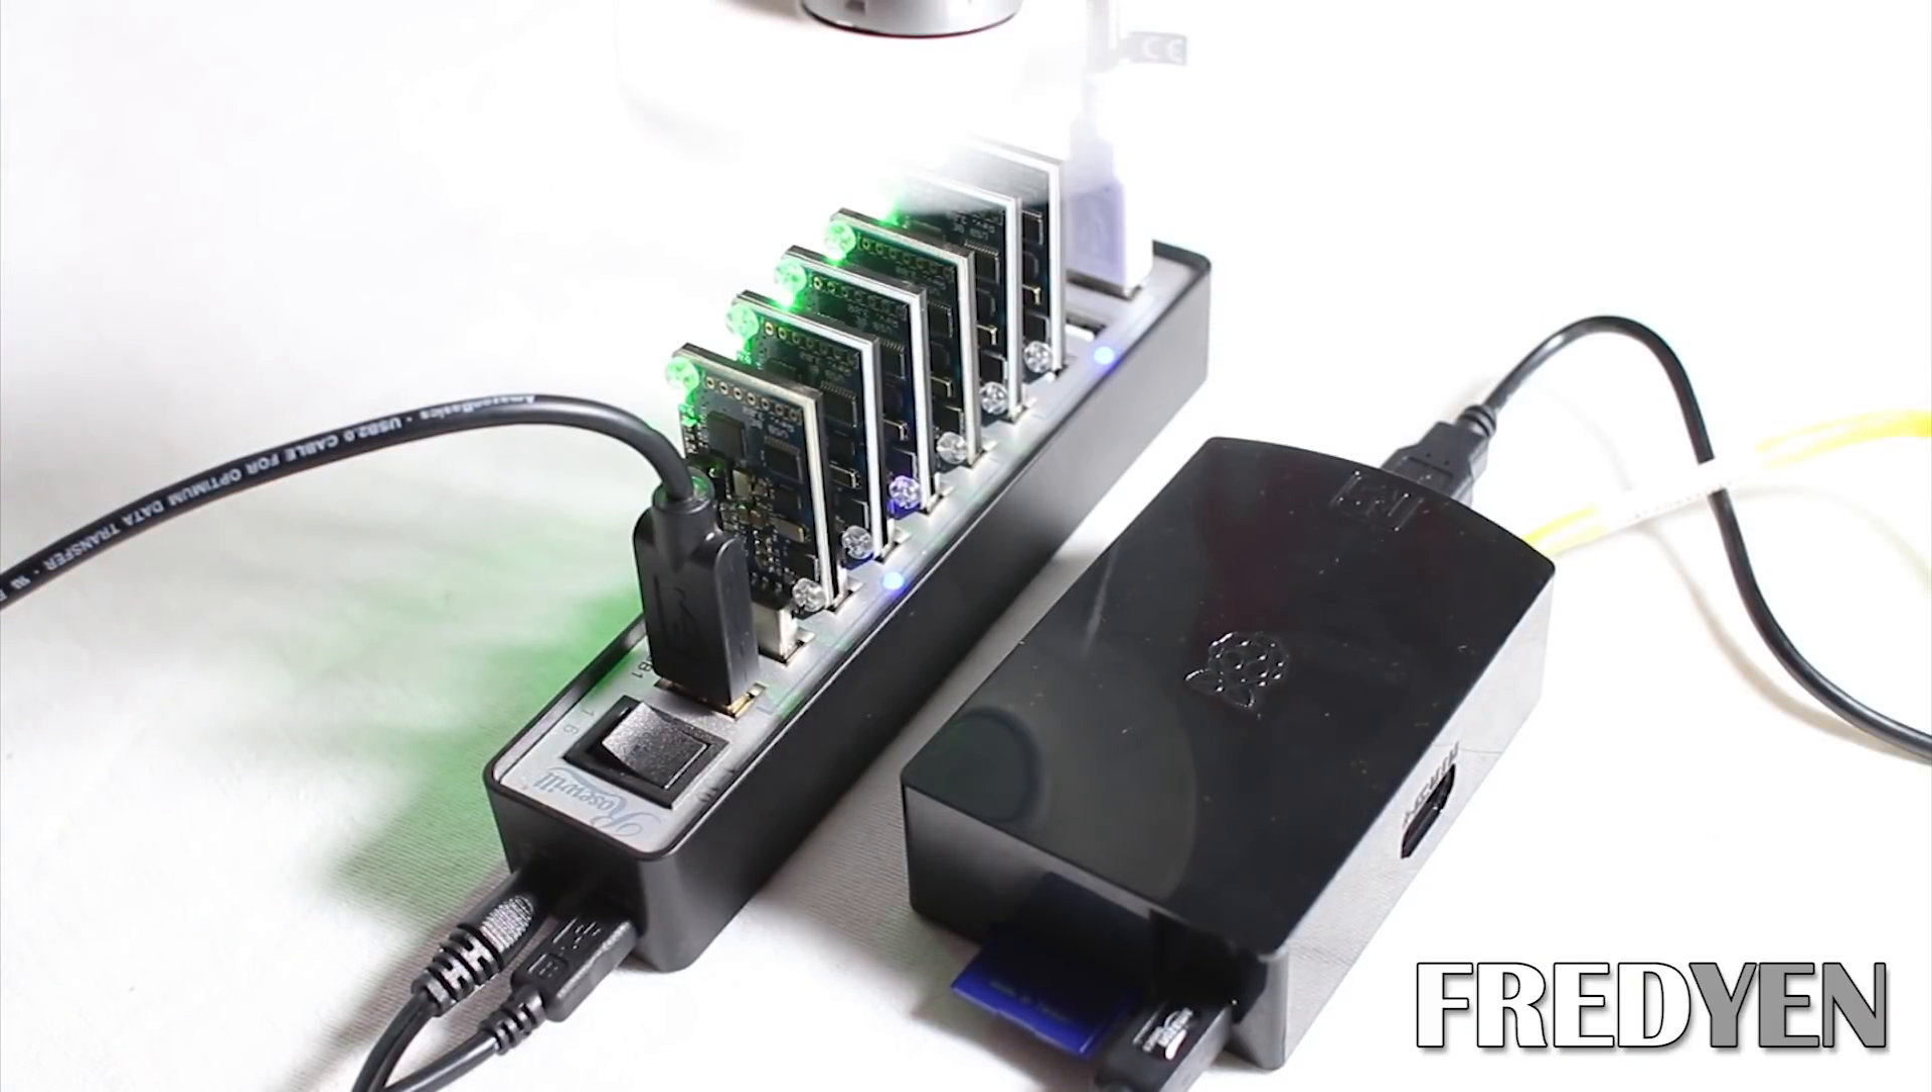As you can see by these green LED indicators, it's just telling you that these block eruptors are properly installed and are in standby.